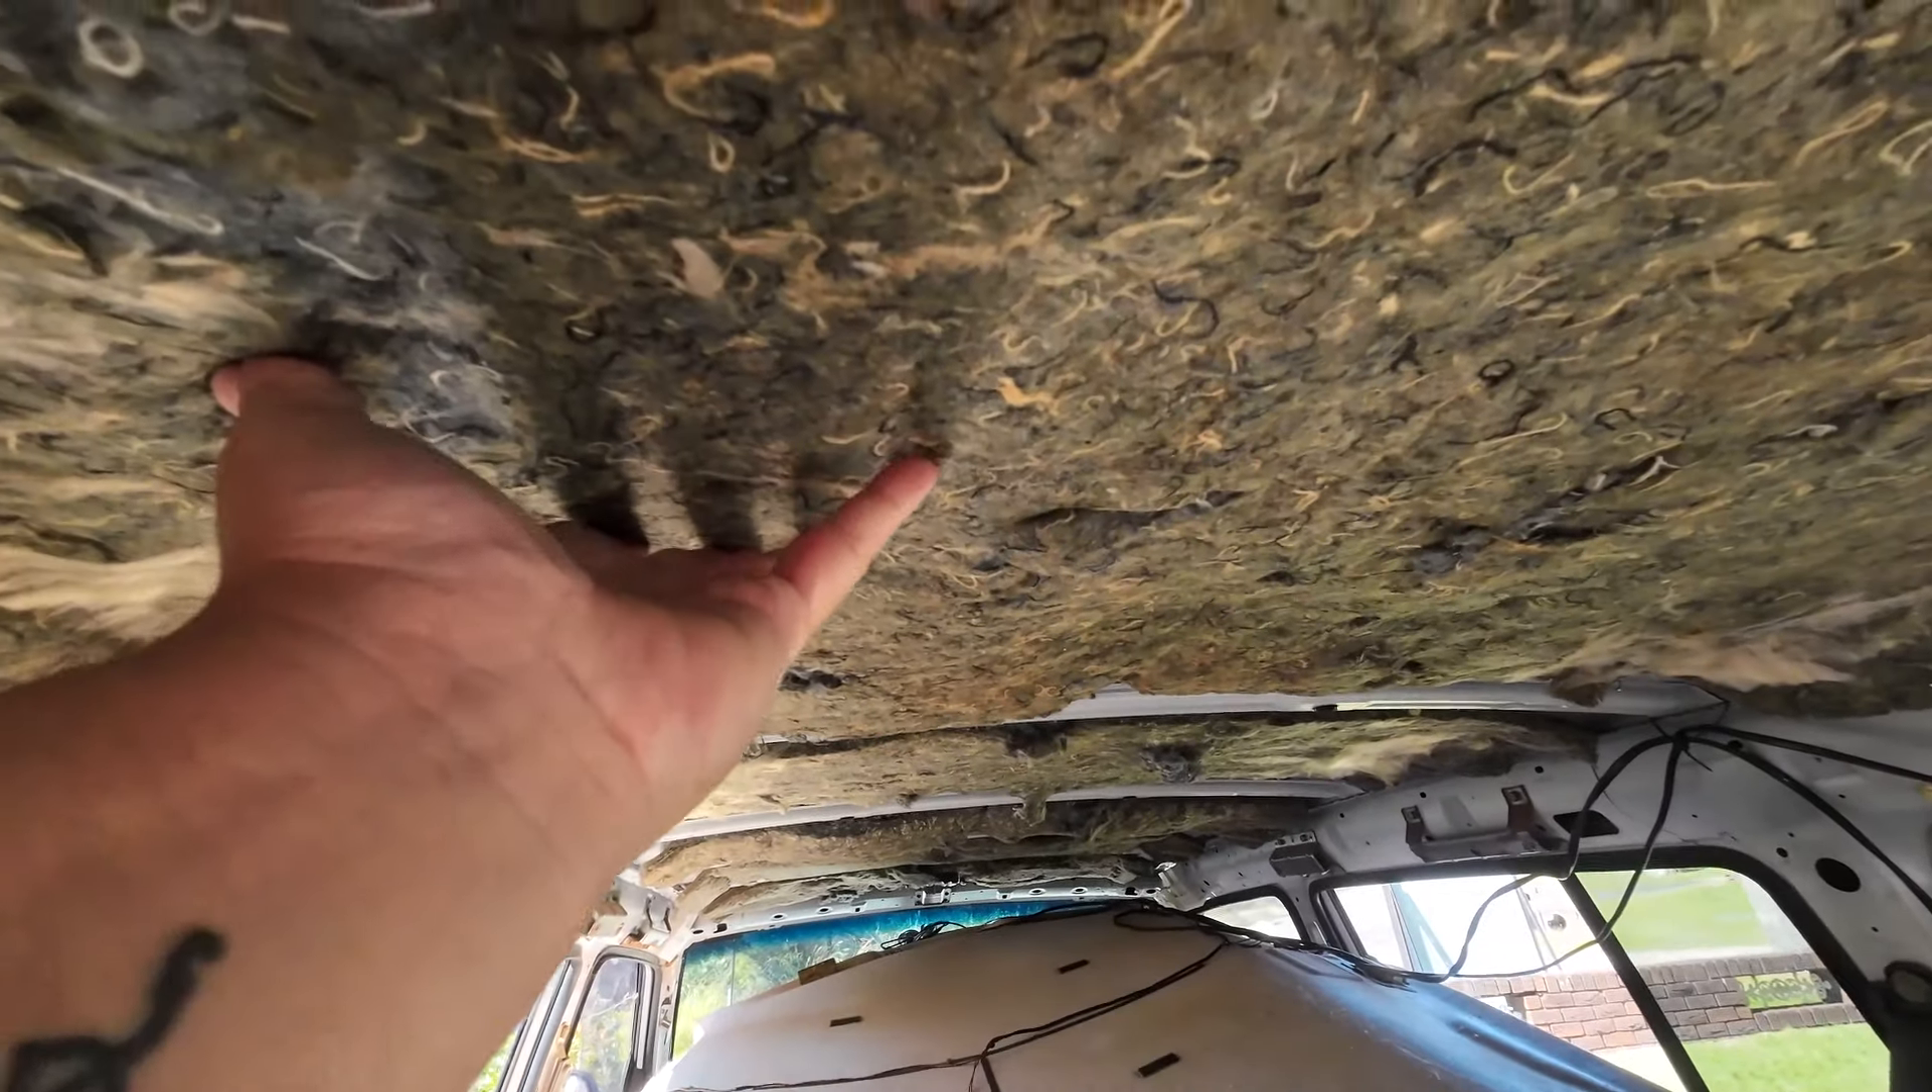So first thing you'll notice, I've already ripped the roof liner out of the car.